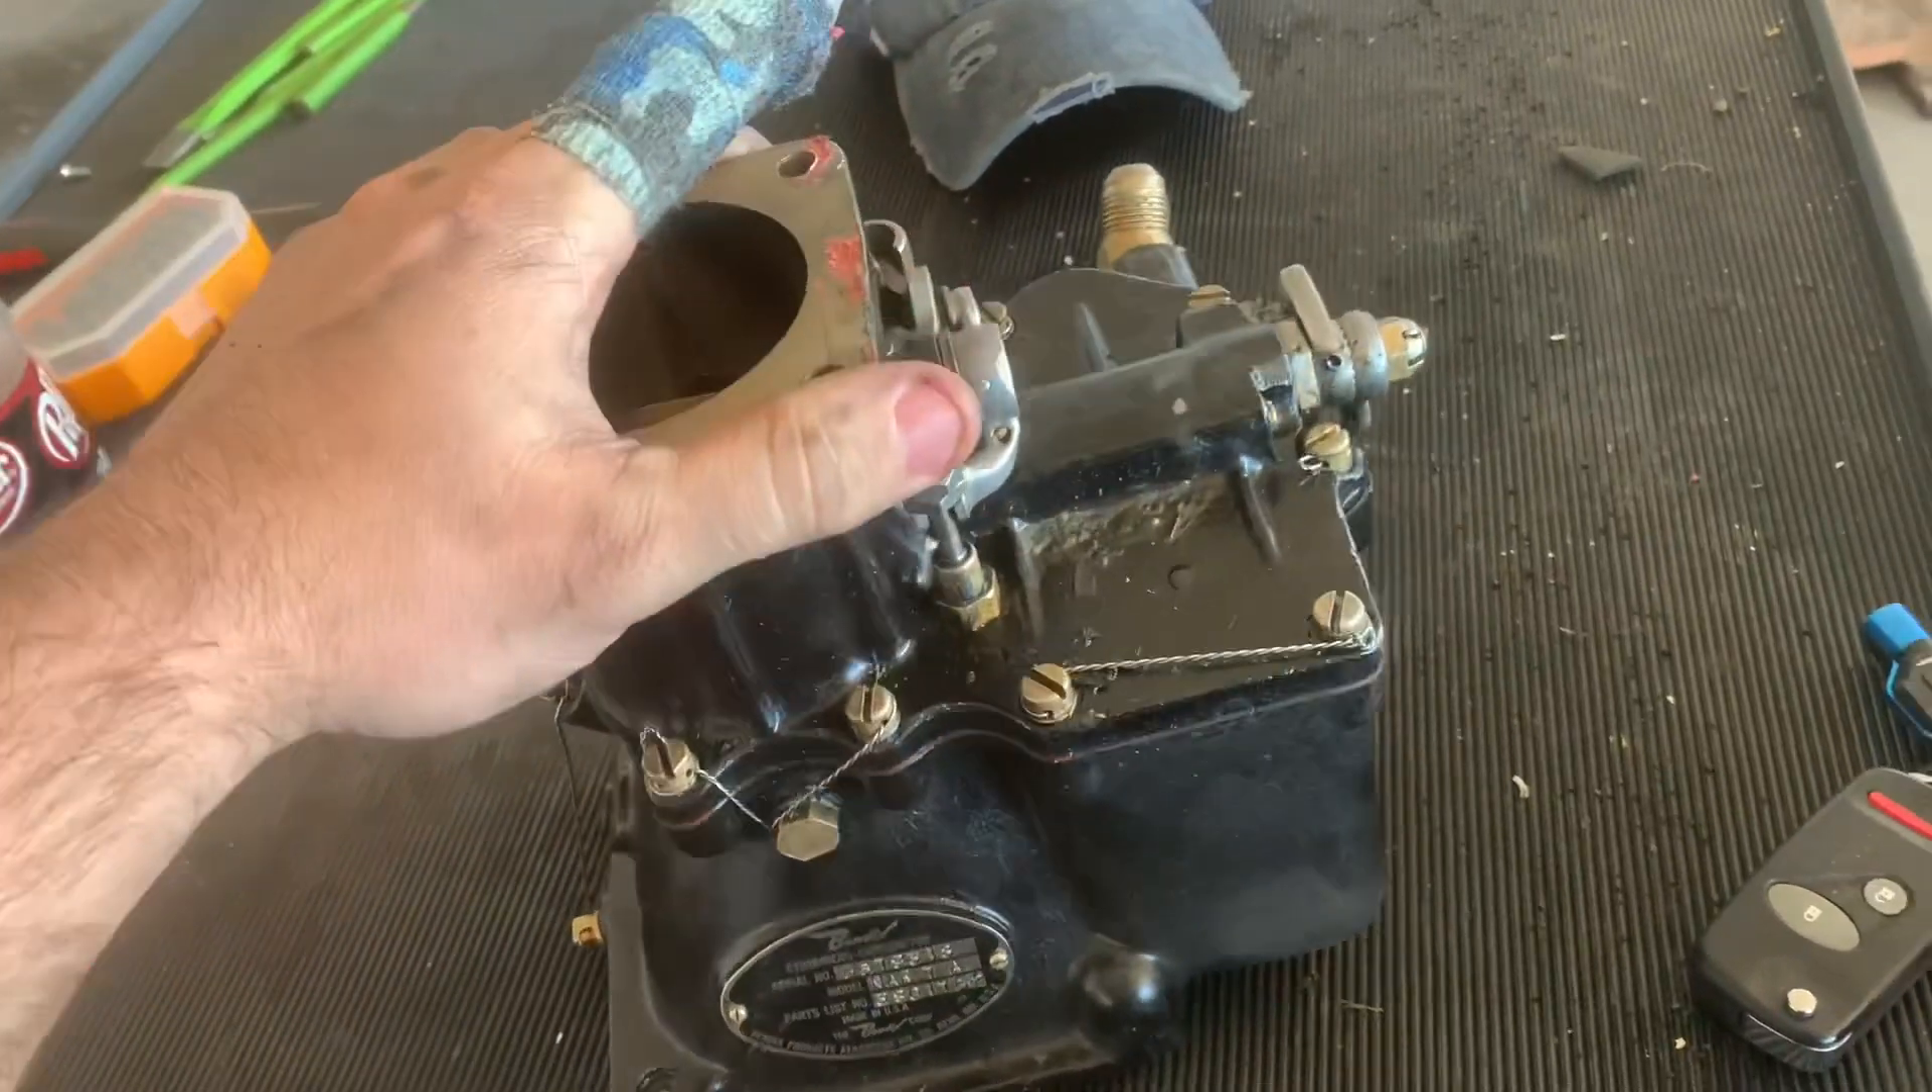So we've got the carb removed from the 195. We're just gonna take a look at it.